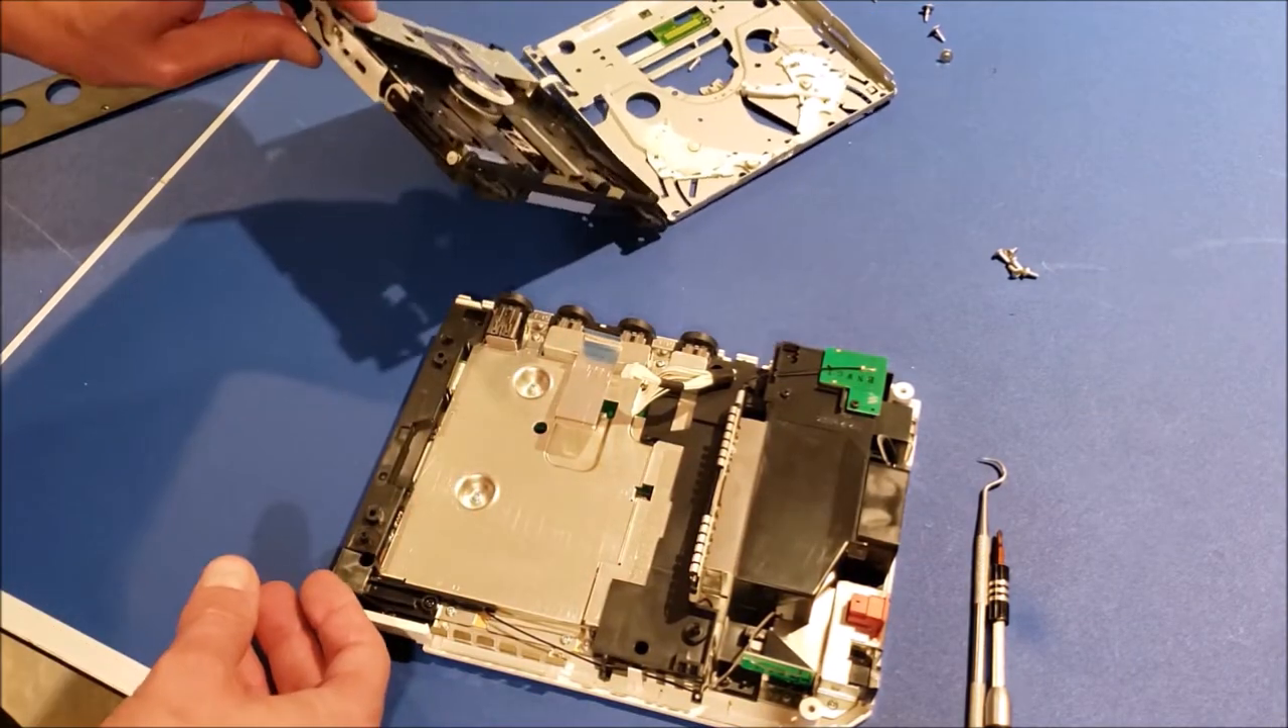All right, we've separated the drive from the system.